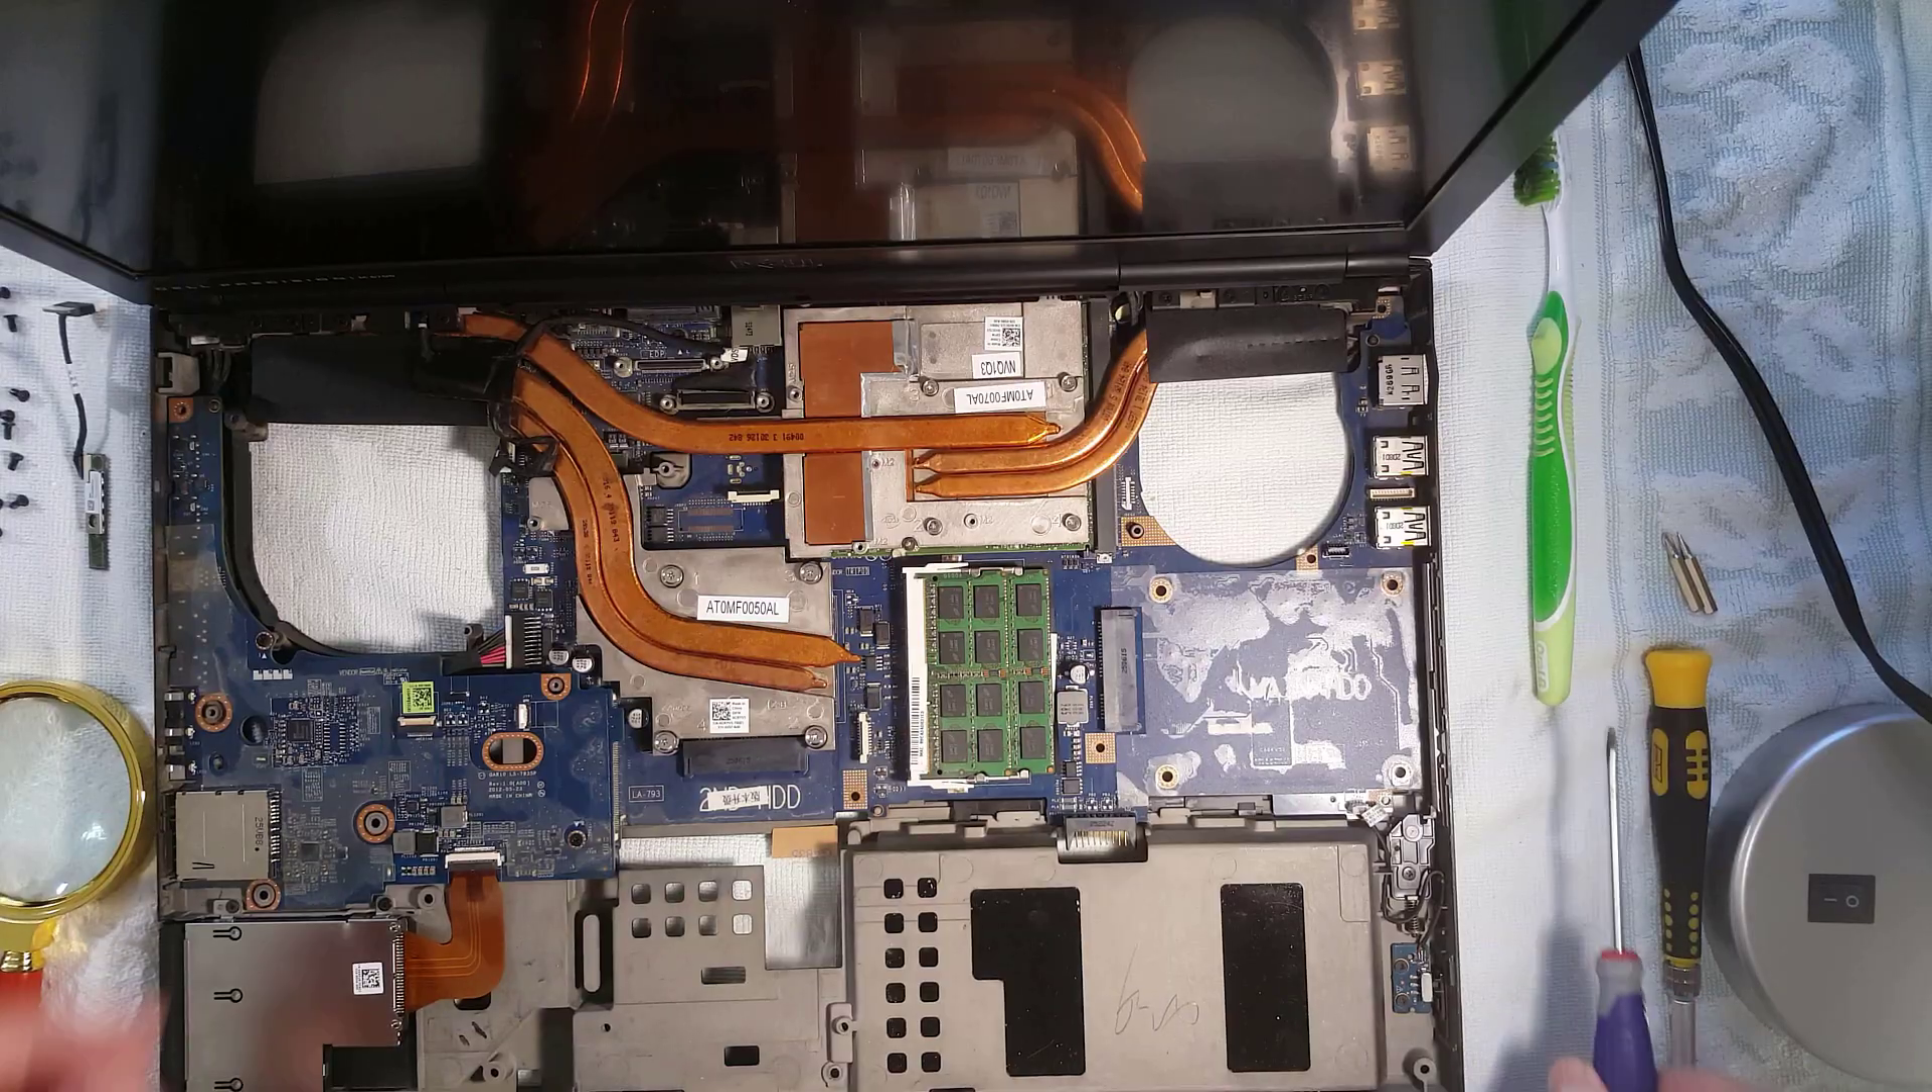Now the heat sinks are exposed and I can begin to disassemble The processor and video card heat sink.